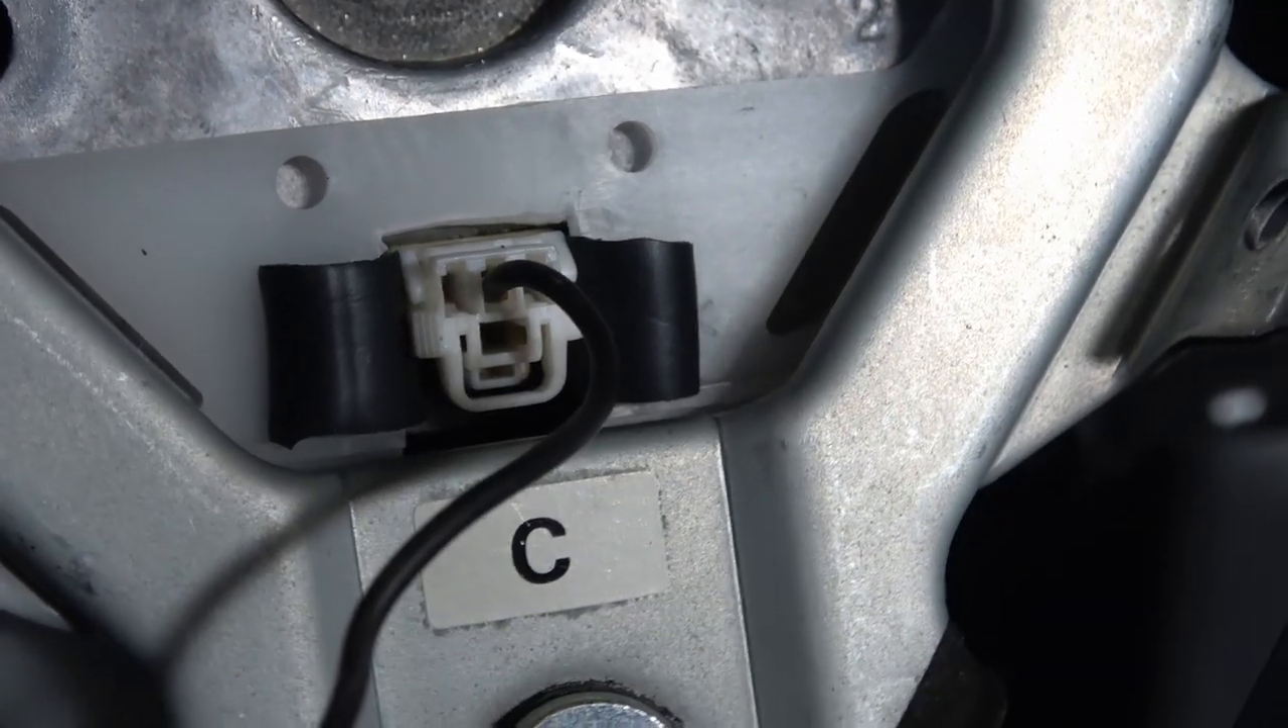And I just used a little bit of vacuum line and cut it to the right size and kind of wrapped around the plastic to help keep that switch a little bit more secure when it moves.